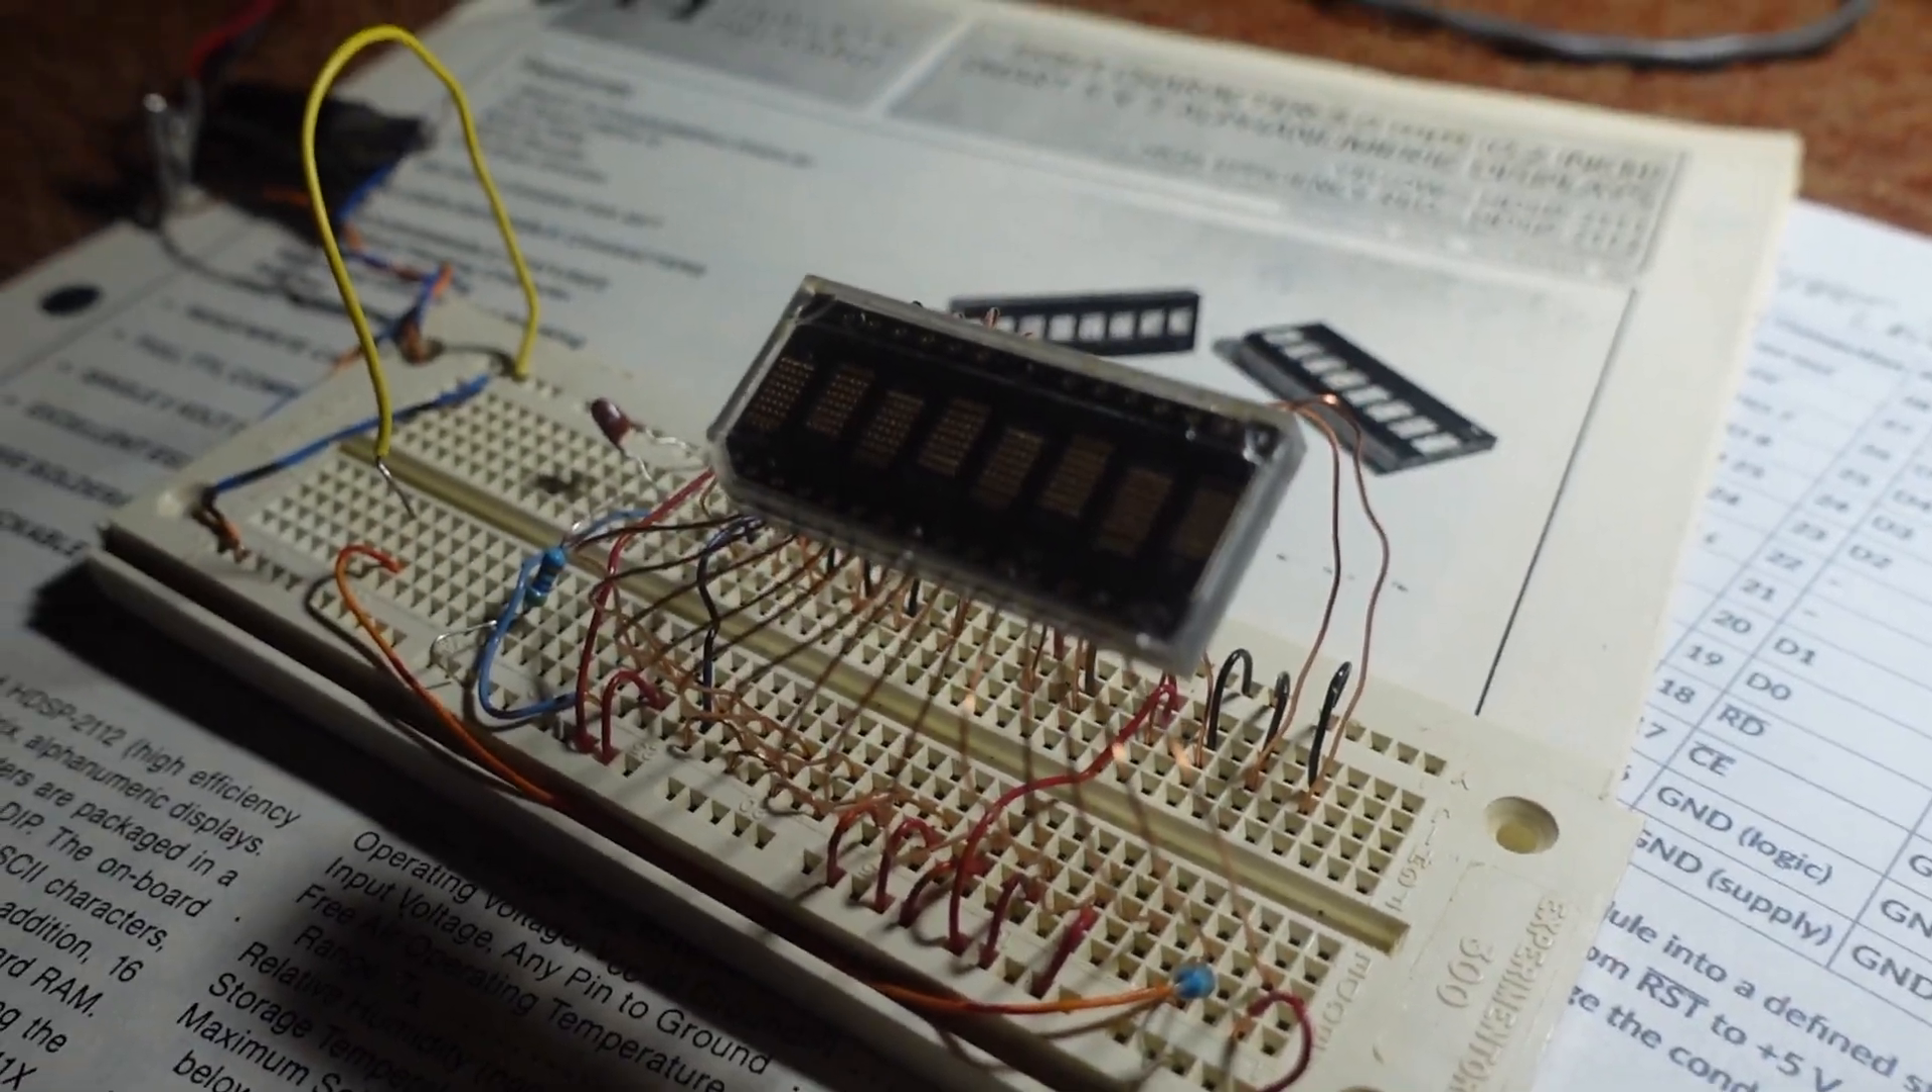Well, we were successful in getting the display put up on a plug board, extending all the tiny little pins.